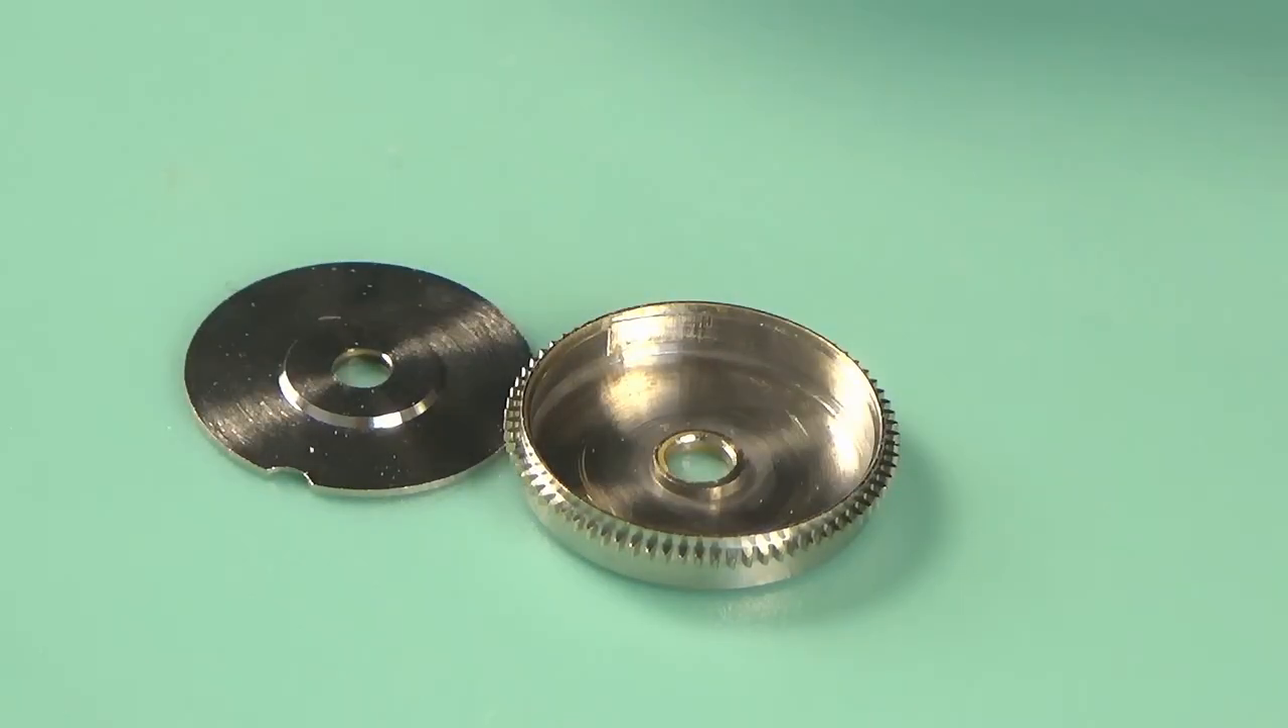I did disassemble the barrel complete for cleaning.